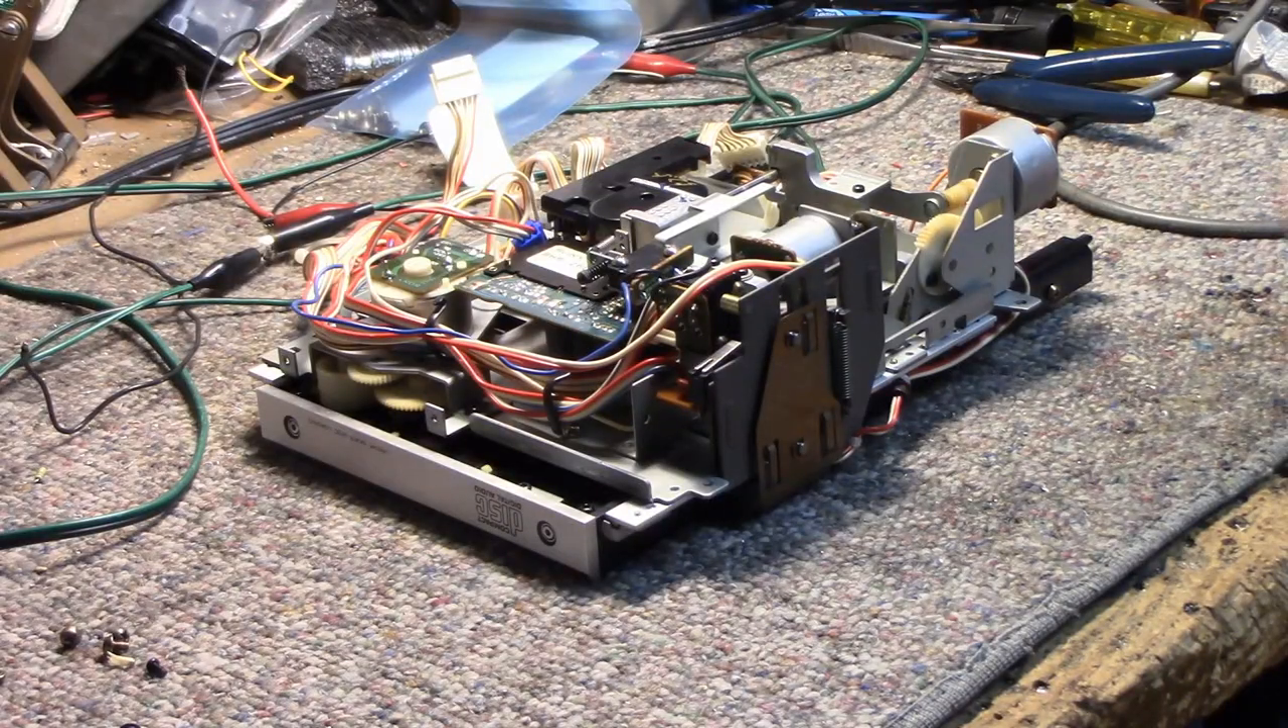Okay so after lots of cursing and a fight i finally got this cd transport out of the chassis and it's quite a beast.